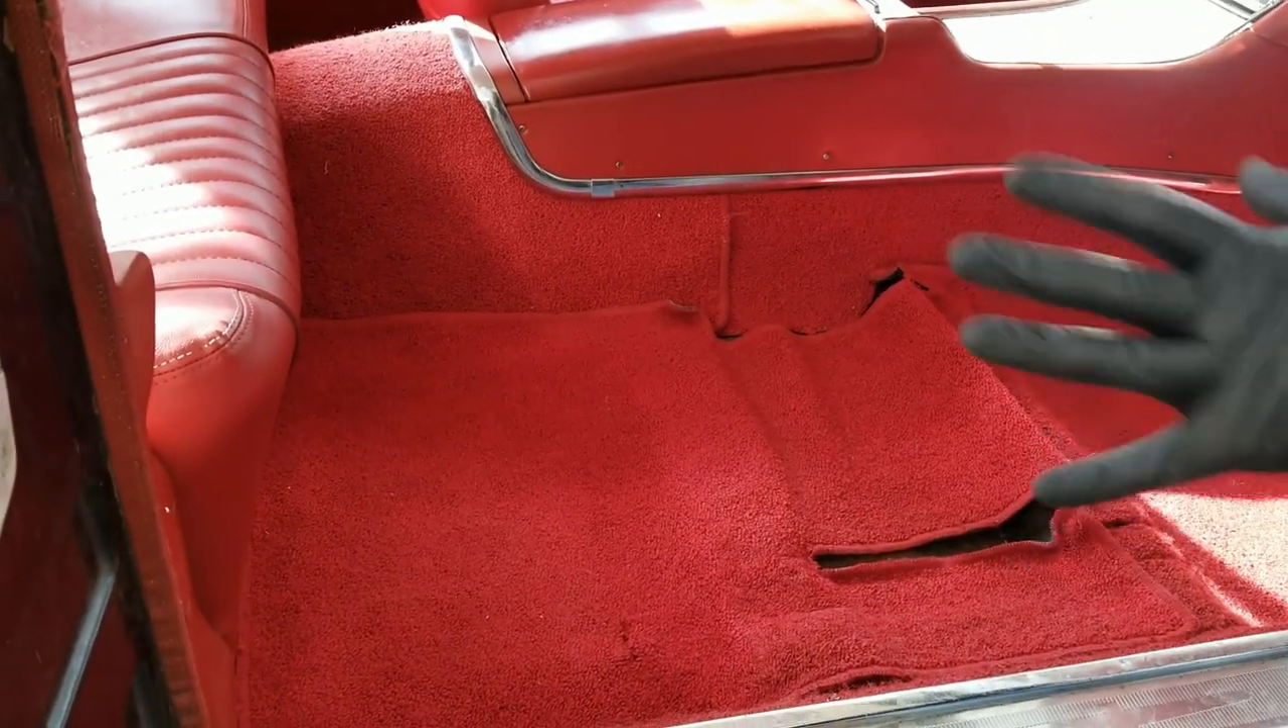So, with the front seat out, you should see something like this, carpet and whatnot down here.